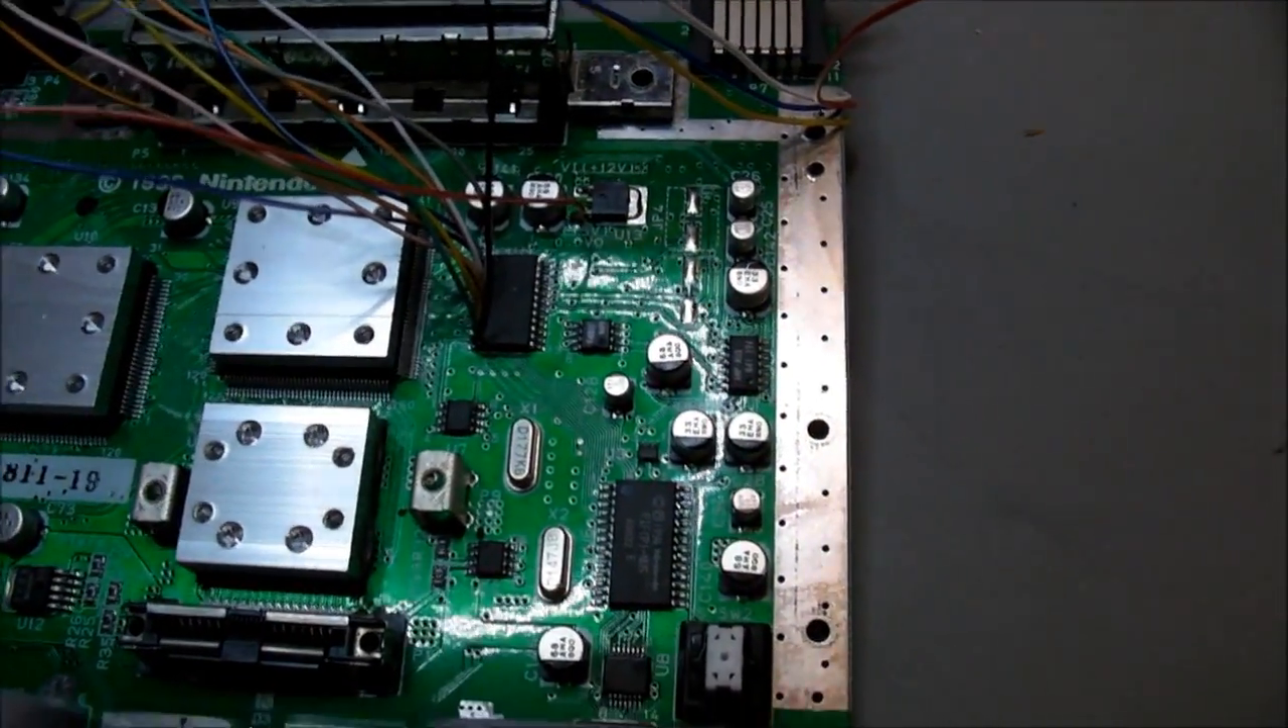I'm midway through doing the mod now, I just wanted to film this part because I've got to put all the casing and shielding on next, so you won't be able to see the soldering work or where the wires have gone.